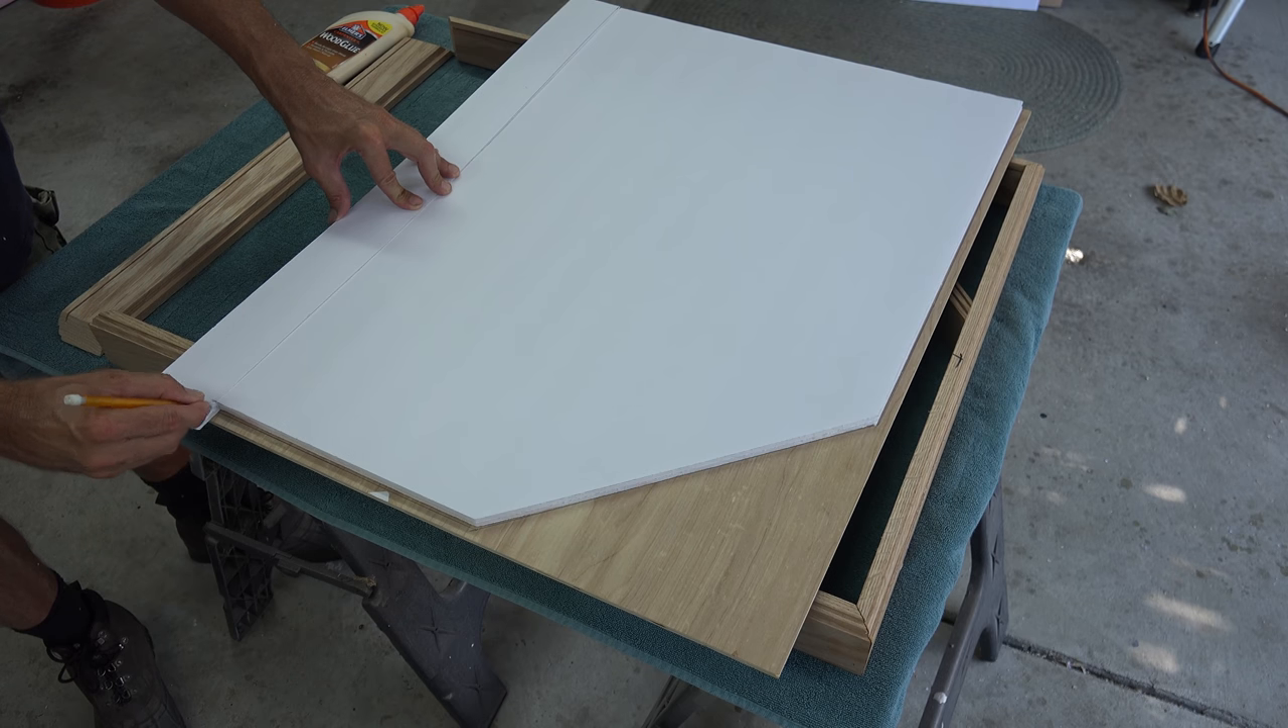But here I realize that my foam board is not wide enough to fit the back plate.